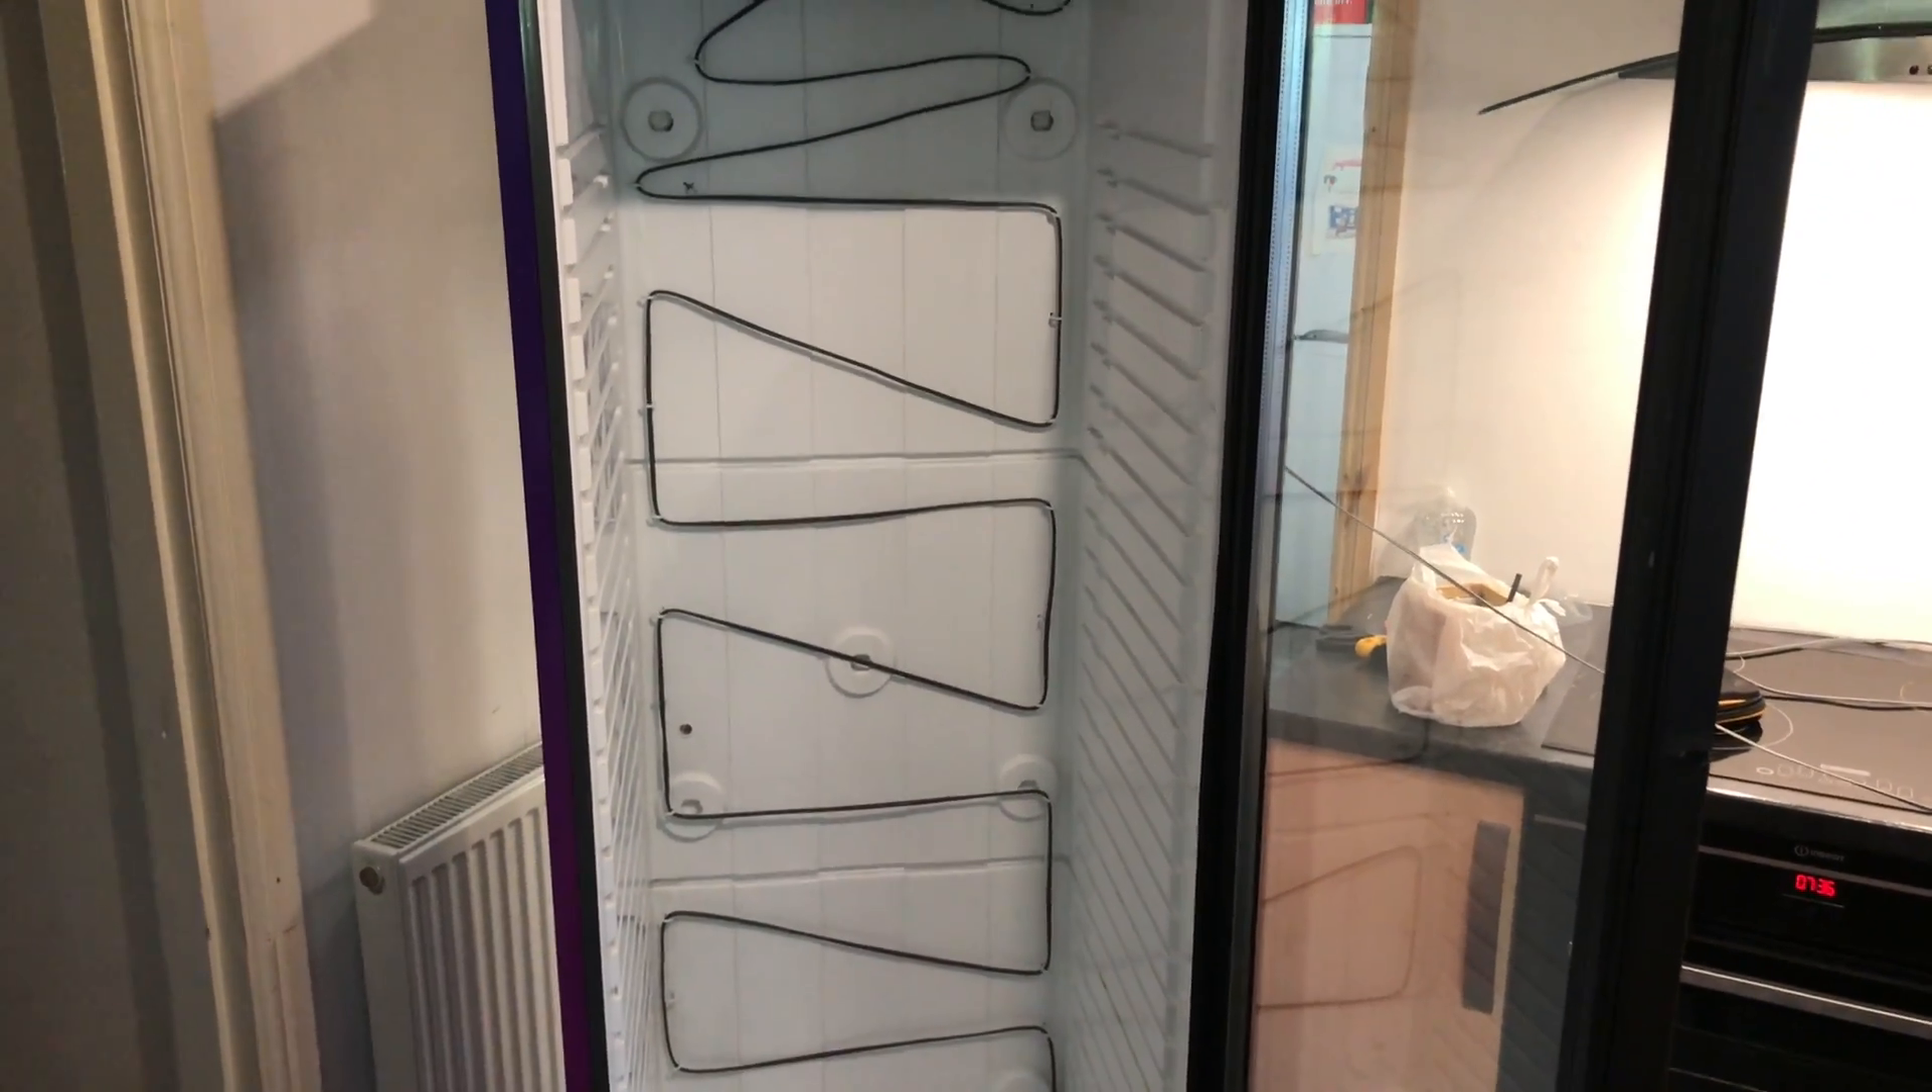Right, the heat cable's in. As you can see that I've weaved it in and out.